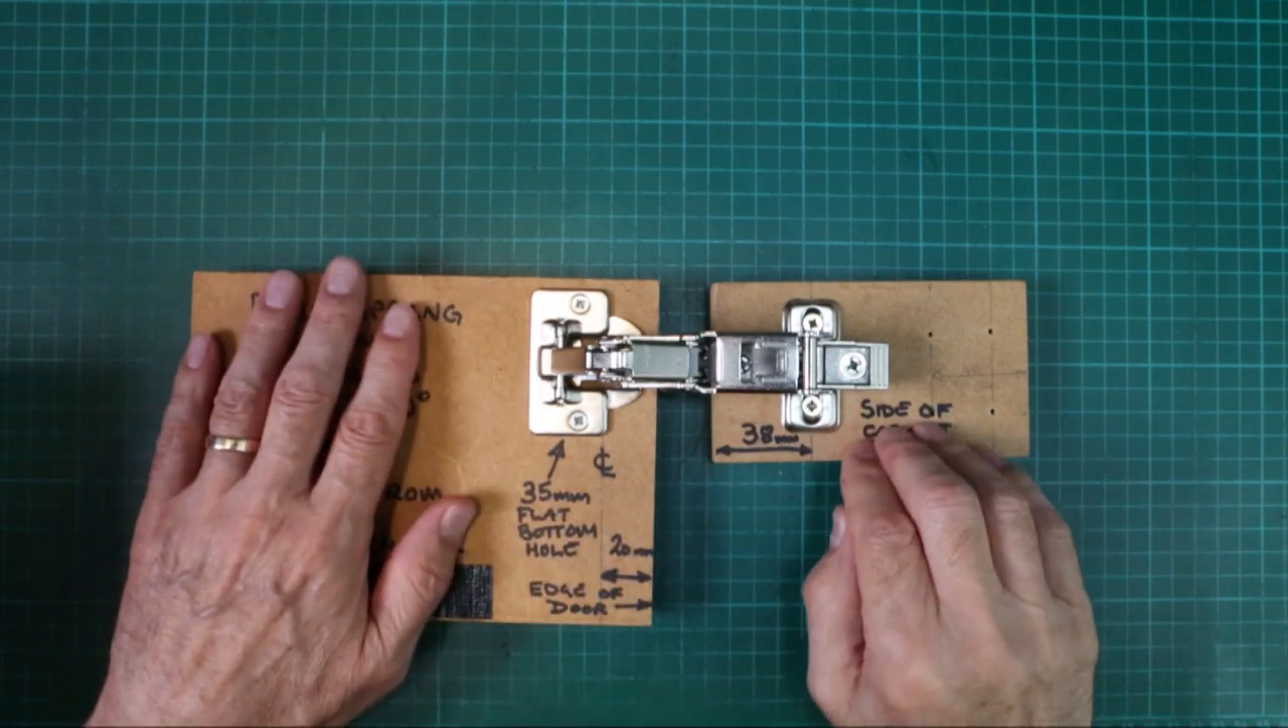Here's our hinge in place on the back of the door and on the inside of the cabinet.